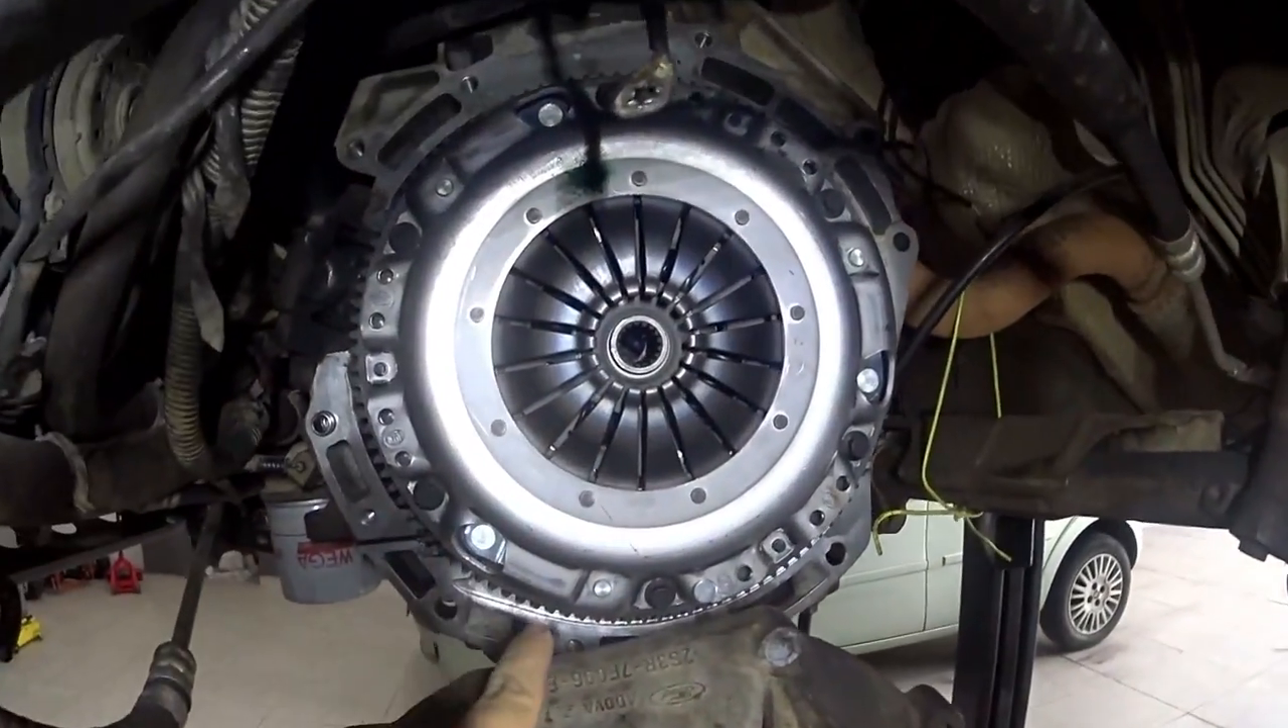Kit de embreagem já está no local Torqueado, tá?